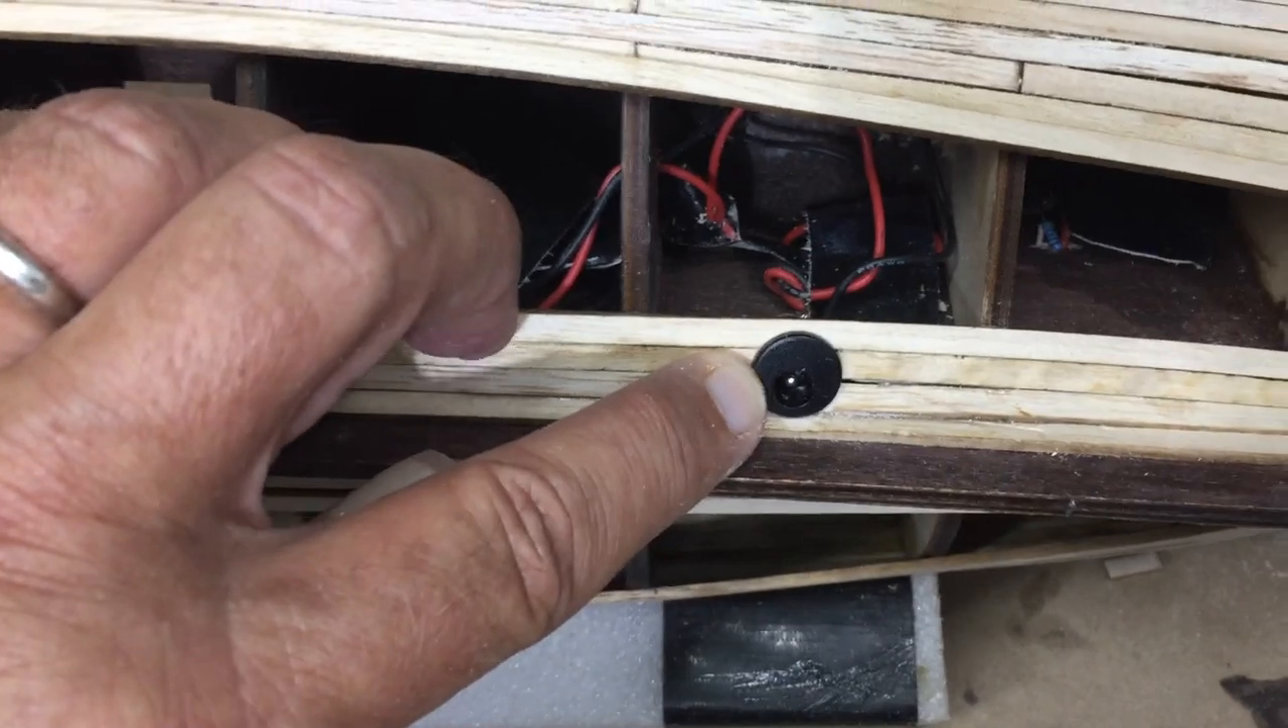I've gone ahead and put the electrical connector jack in.